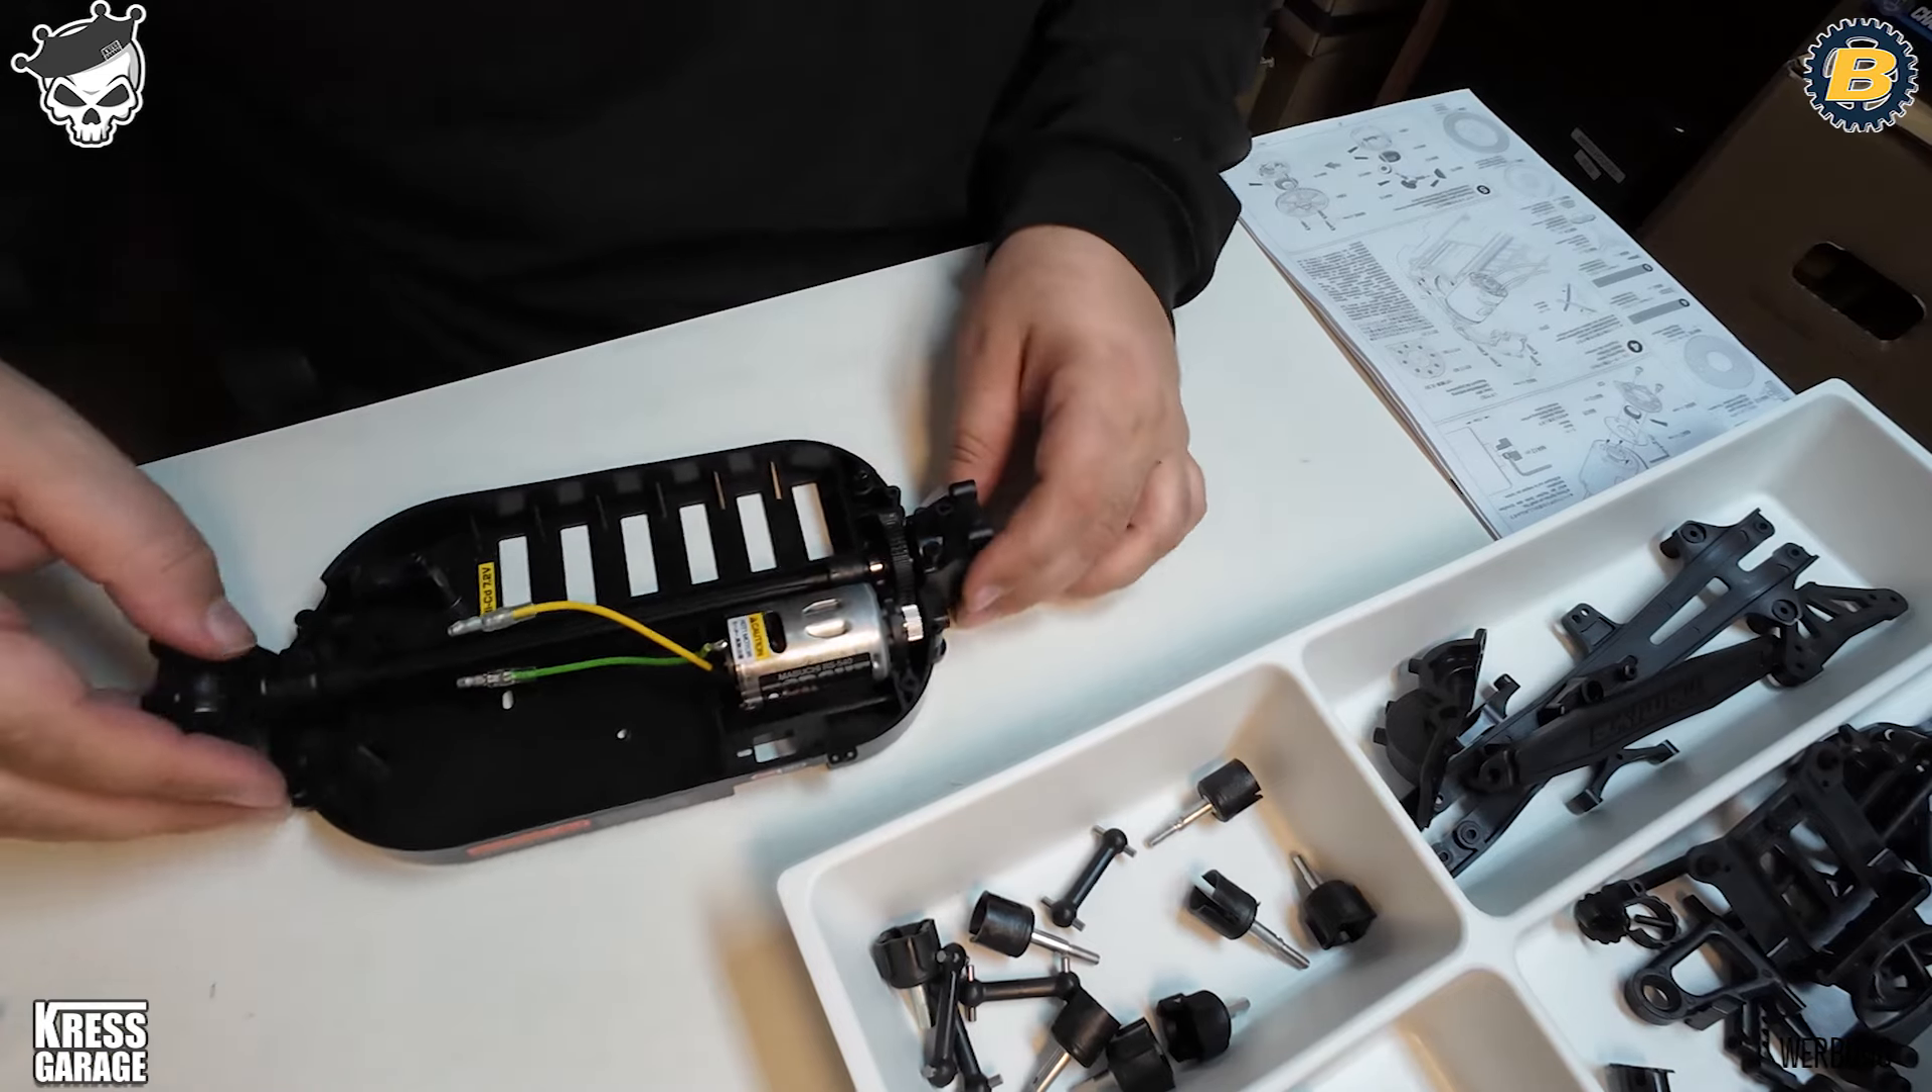So, das sieht doch schon sehr gut aus. Jetzt haben wir den Motor eingebaut.